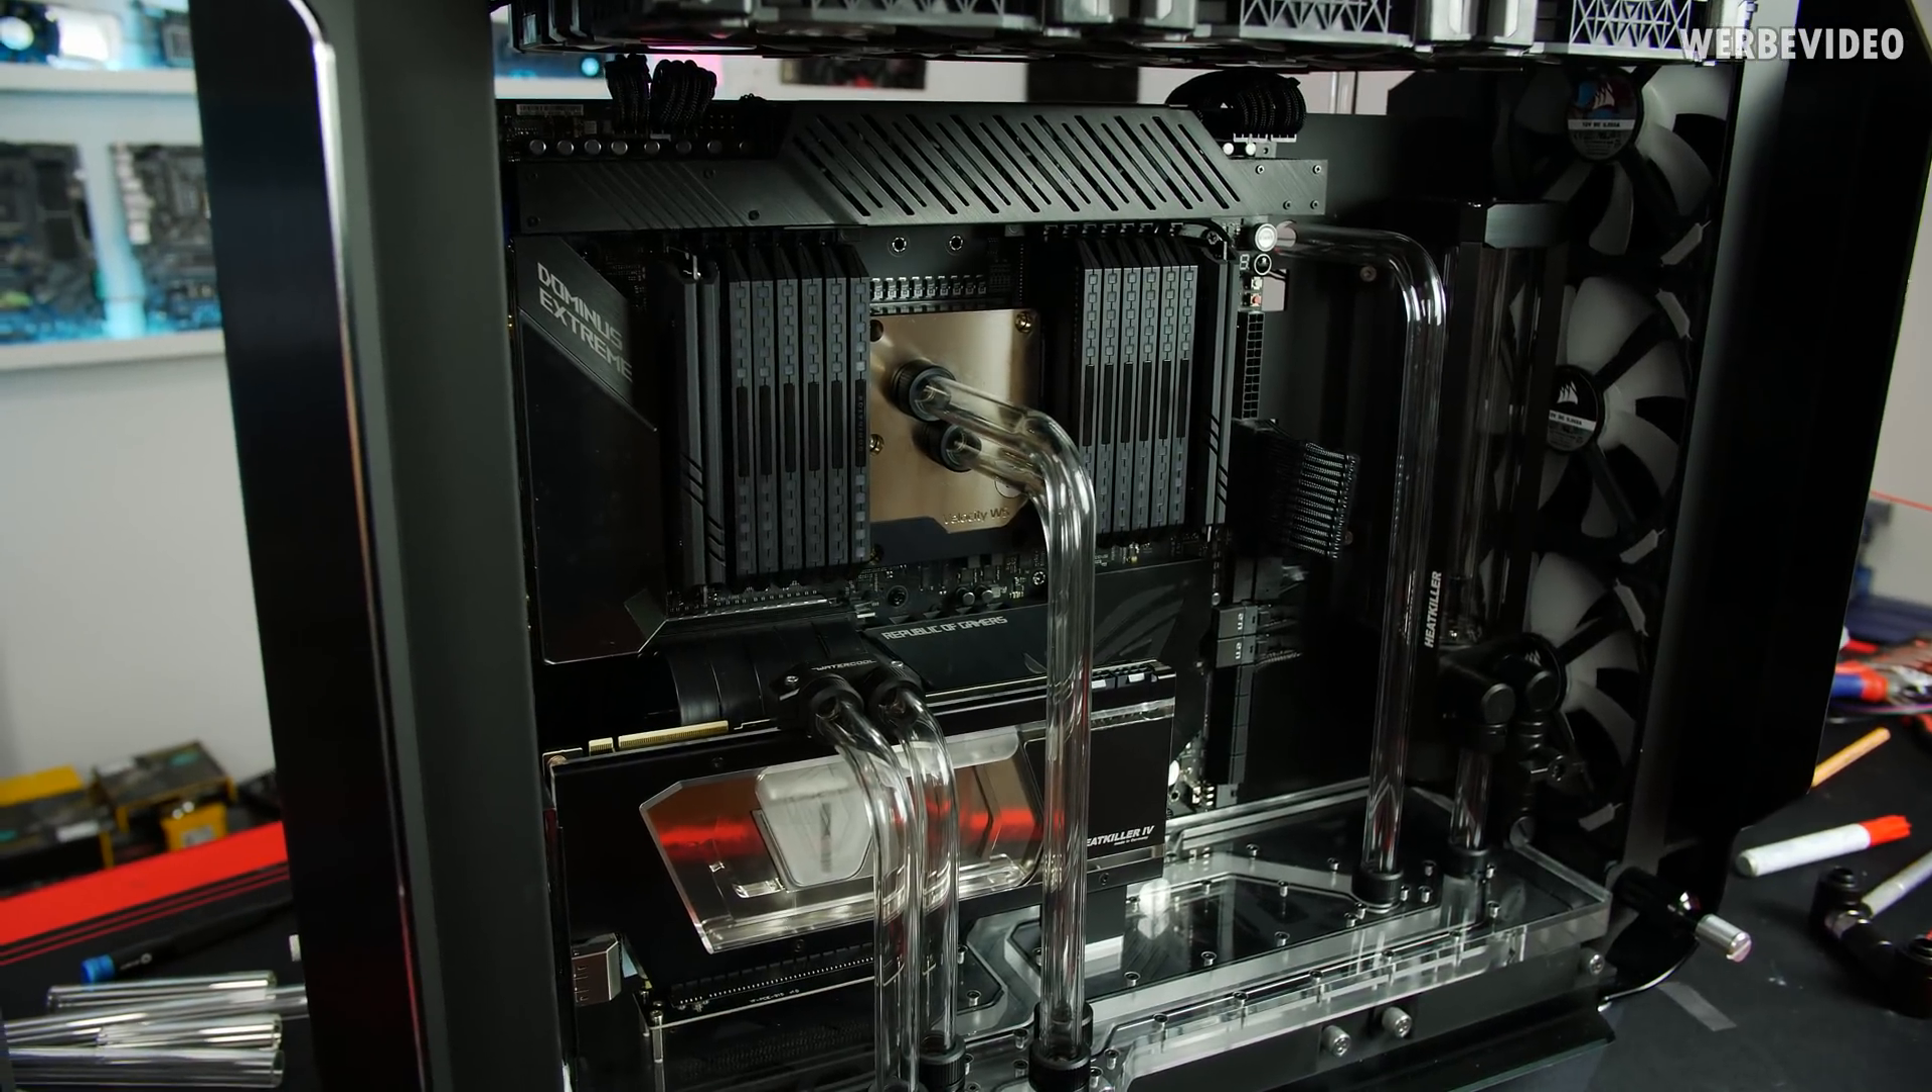Finally, all the main tubes are inside the system, I just managed to fit in the last two tubes into the CPU.